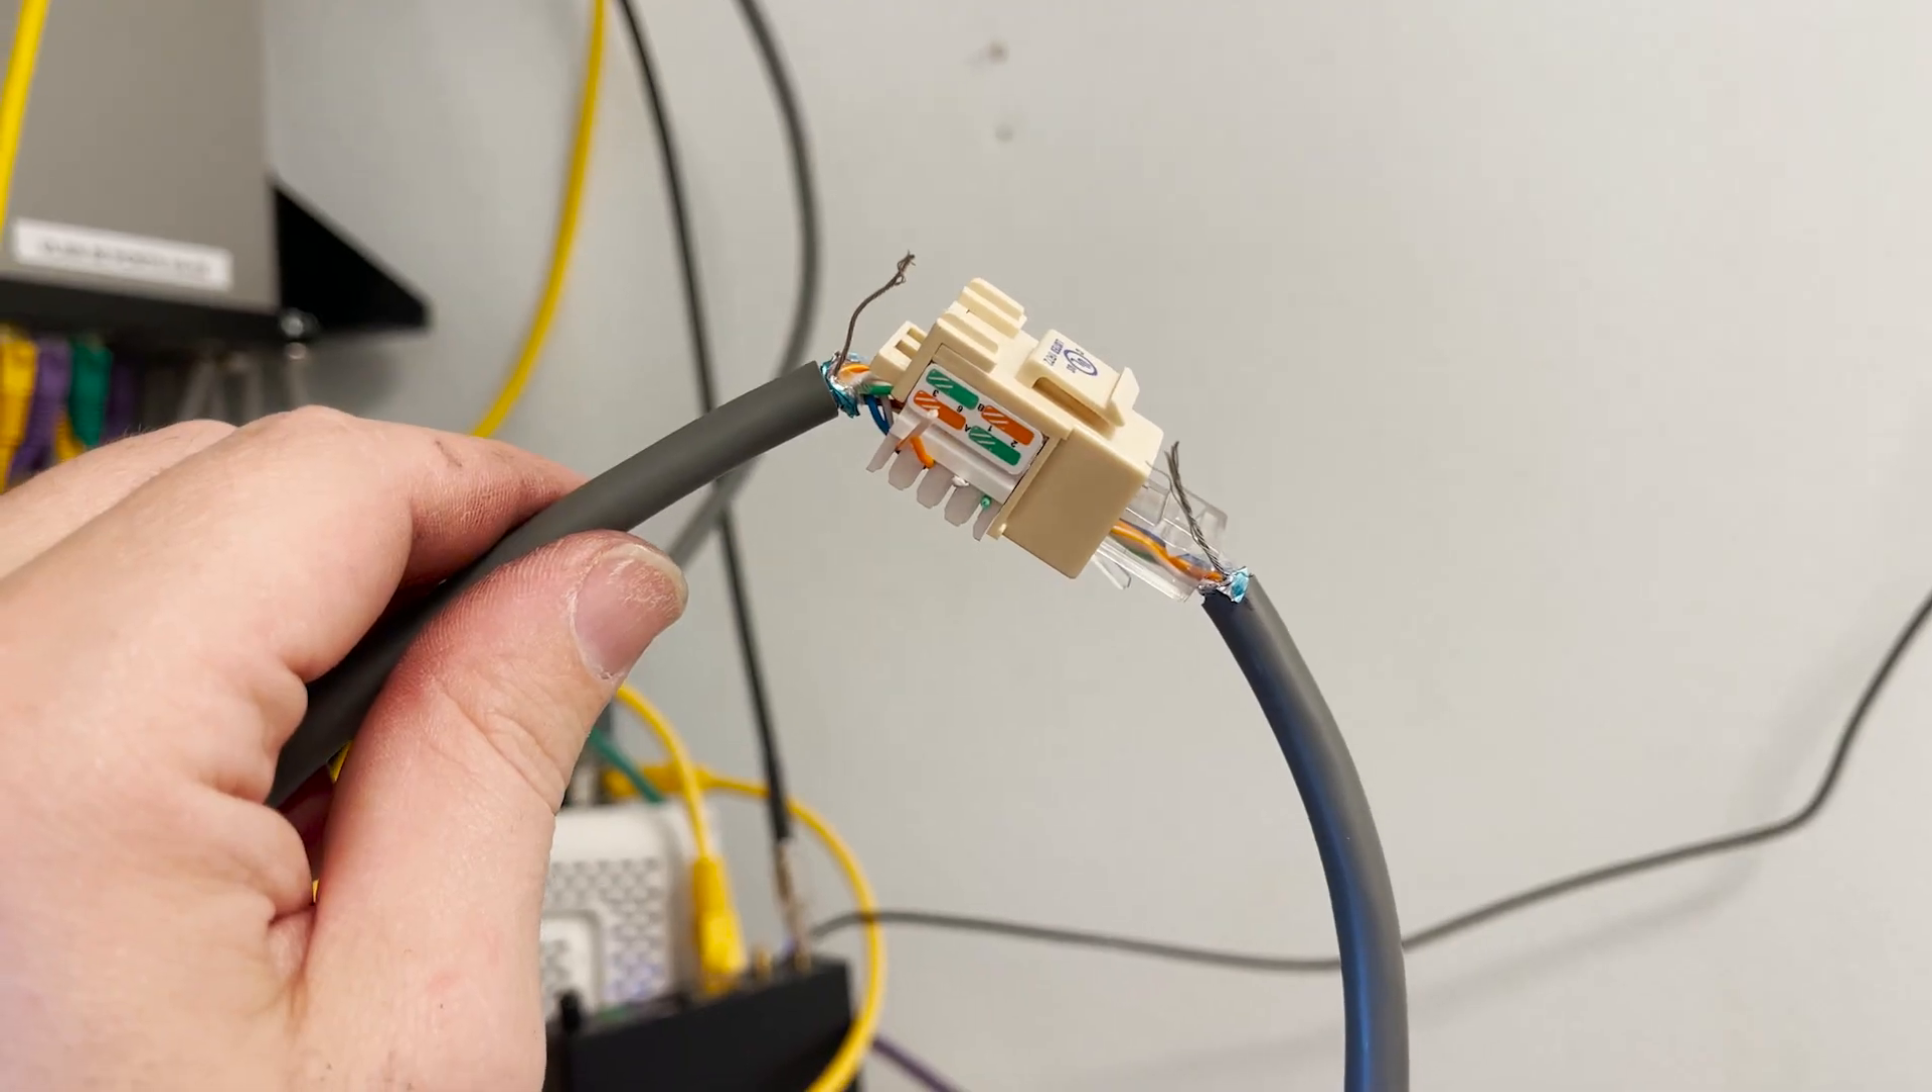I haven't connected the ground wires yet in this particular shot.